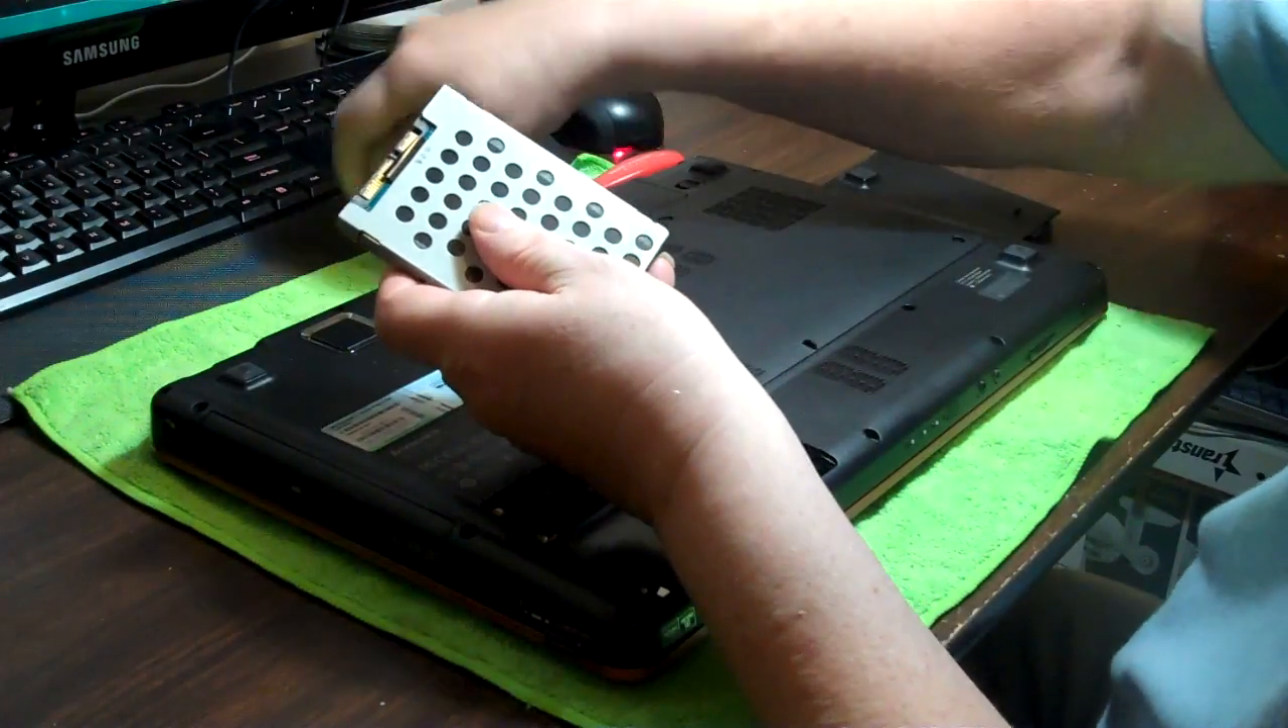Alright, that's the hard drive. It is now out.